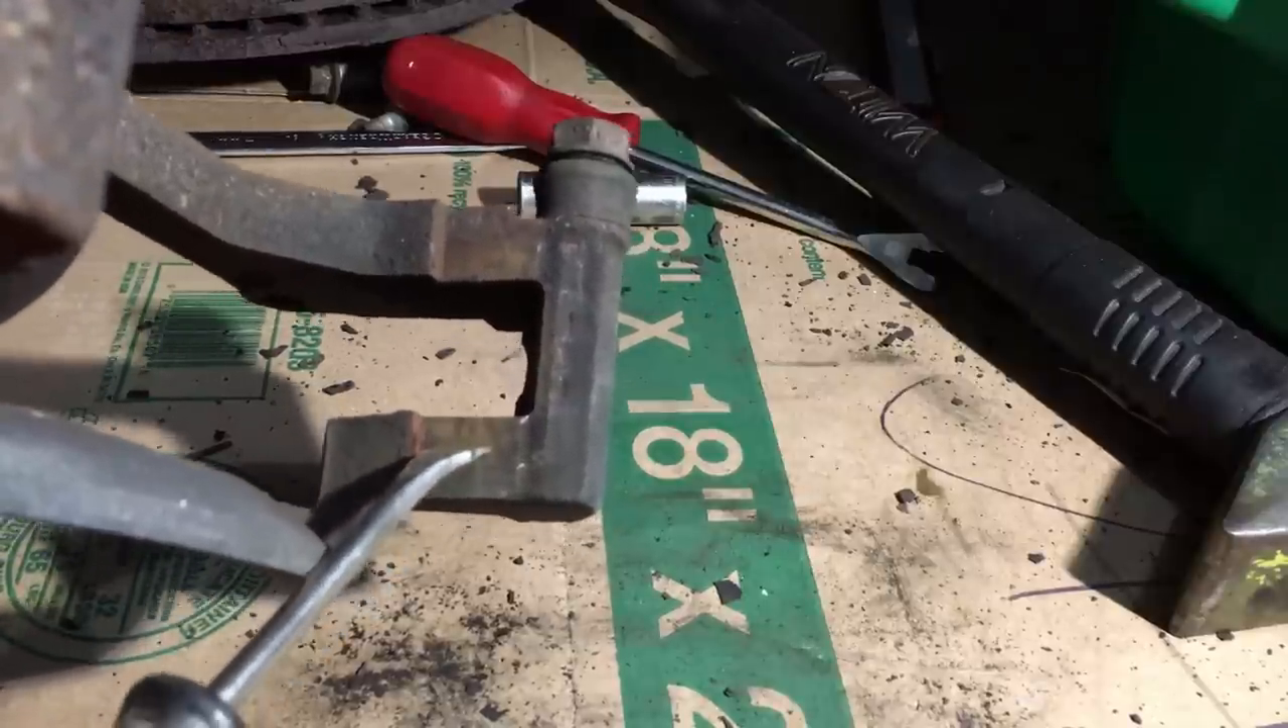And now, at this point, we're down to just the bare bracket itself.